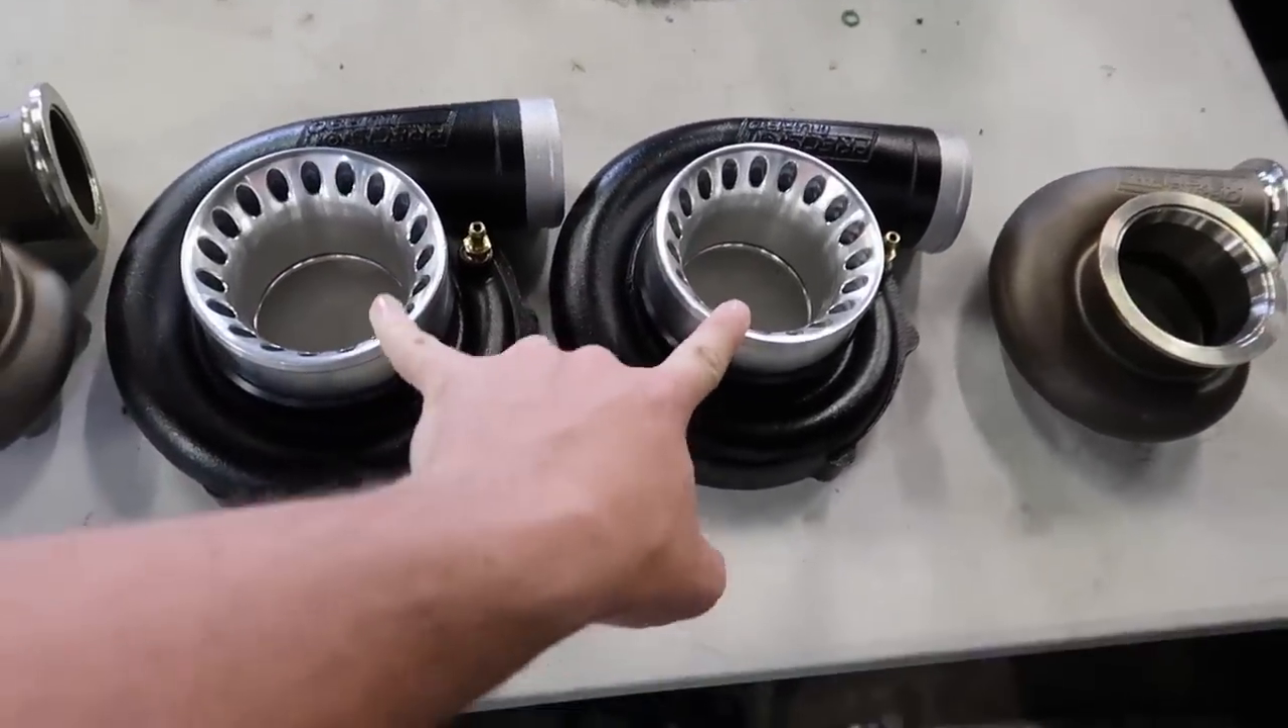We're uh missing the internals here they're gonna be shipped out to us pretty soon.